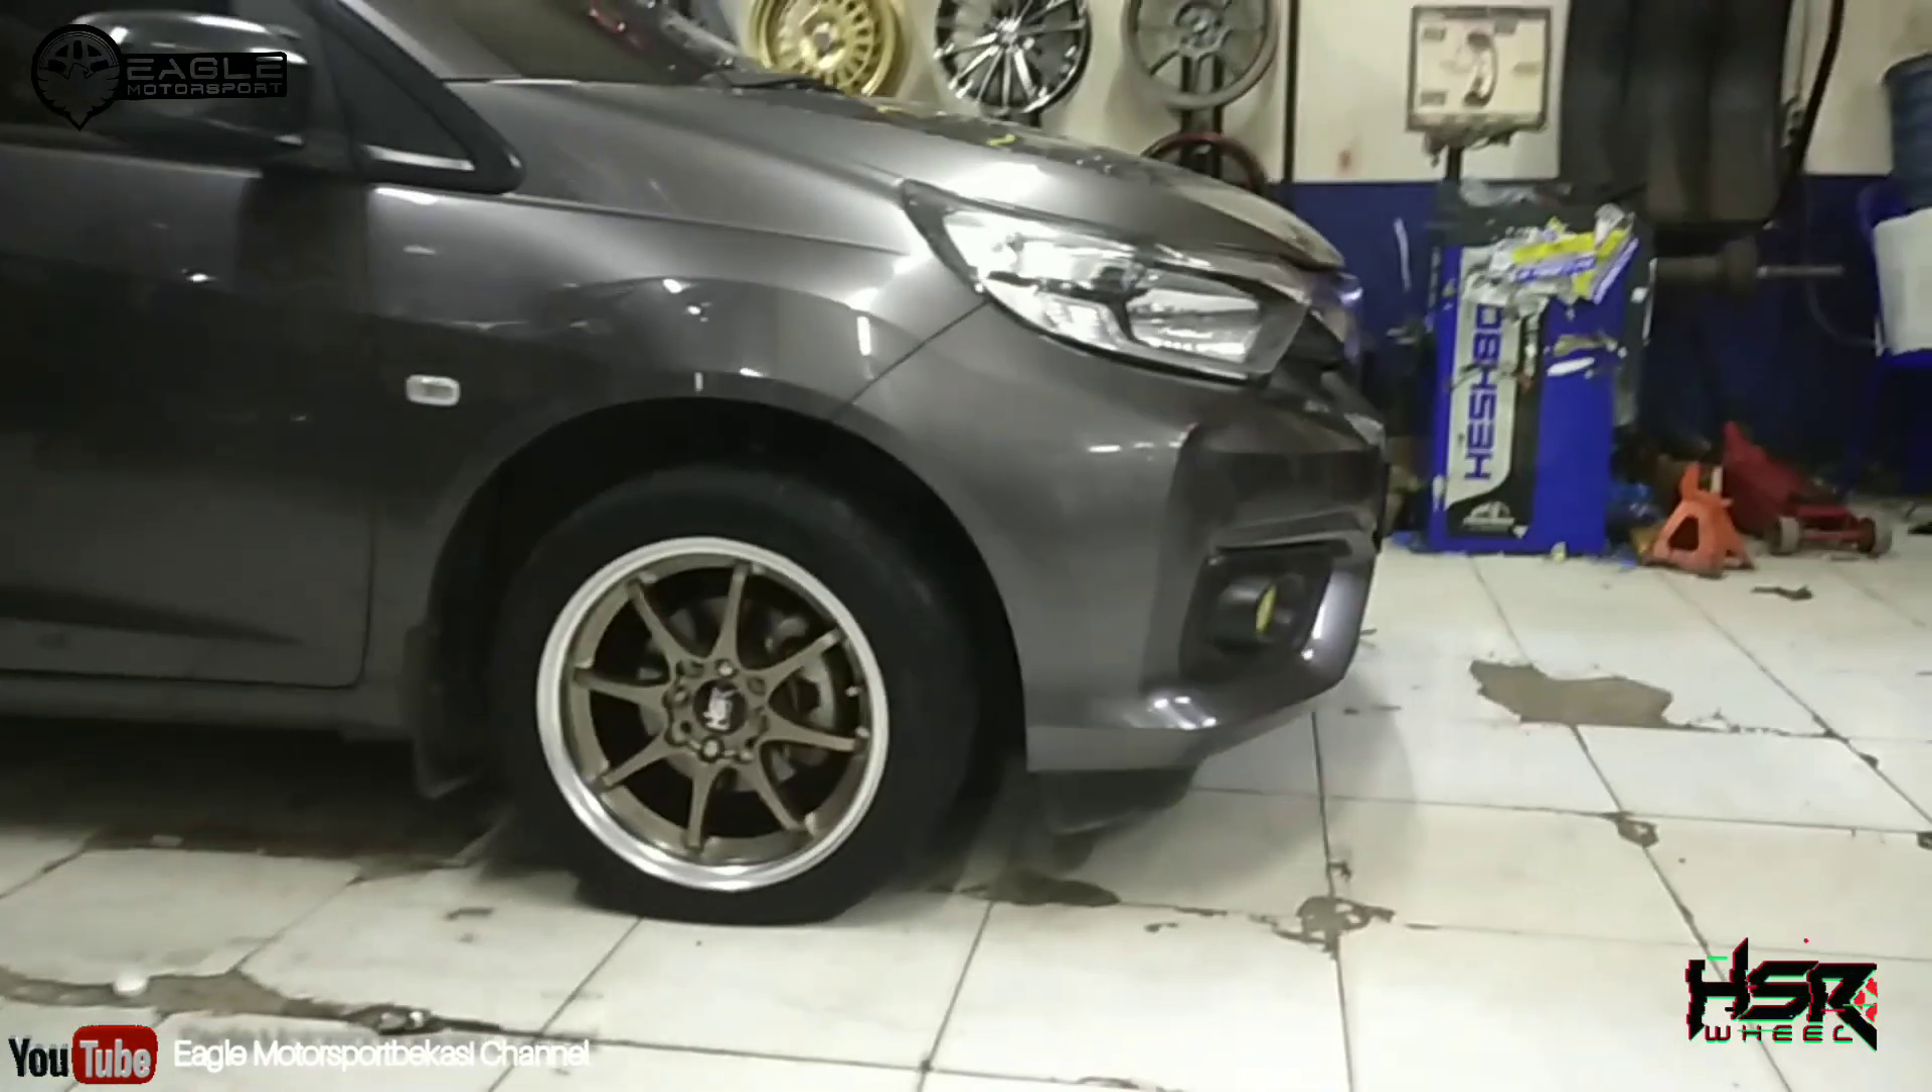Nah, ini velg HSR wheel ring 15 sudah terpasang ya guys.